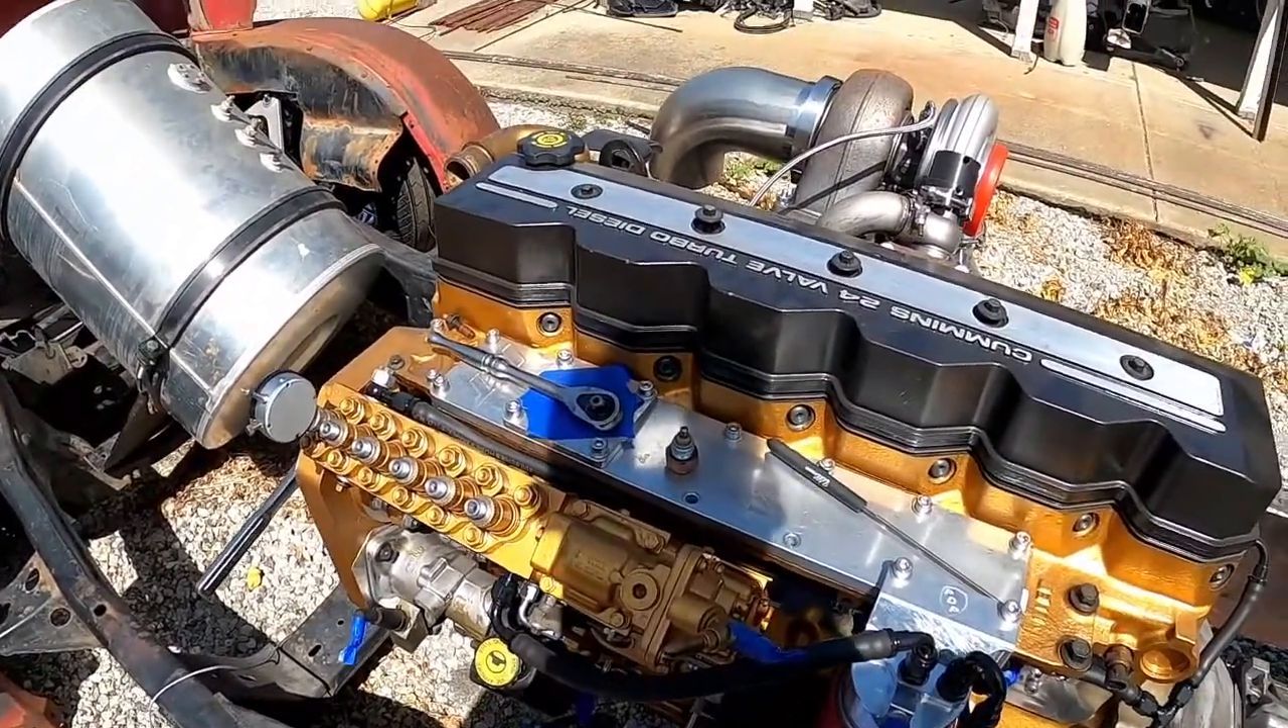Alright so we've got the valve cover back on and we'll worry about adjusting the valves after we finish up with the p-pump timing here.